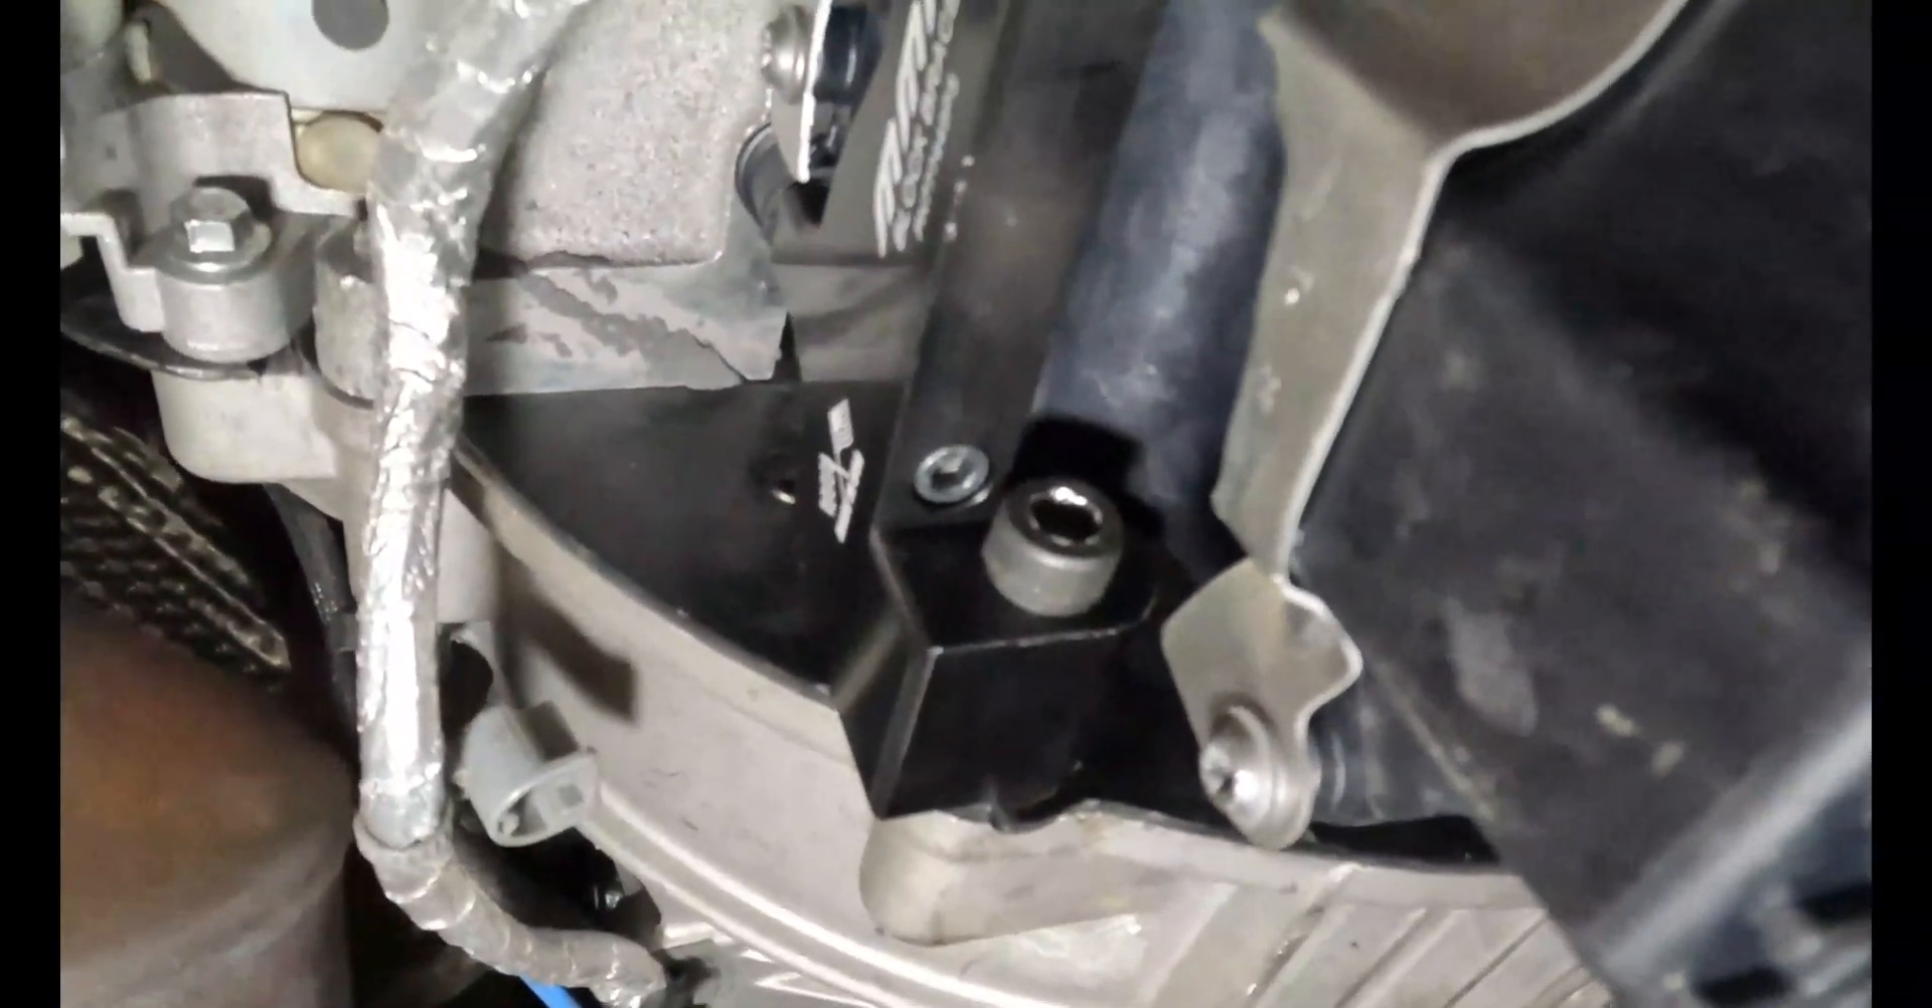See how far that head sticks out right there.